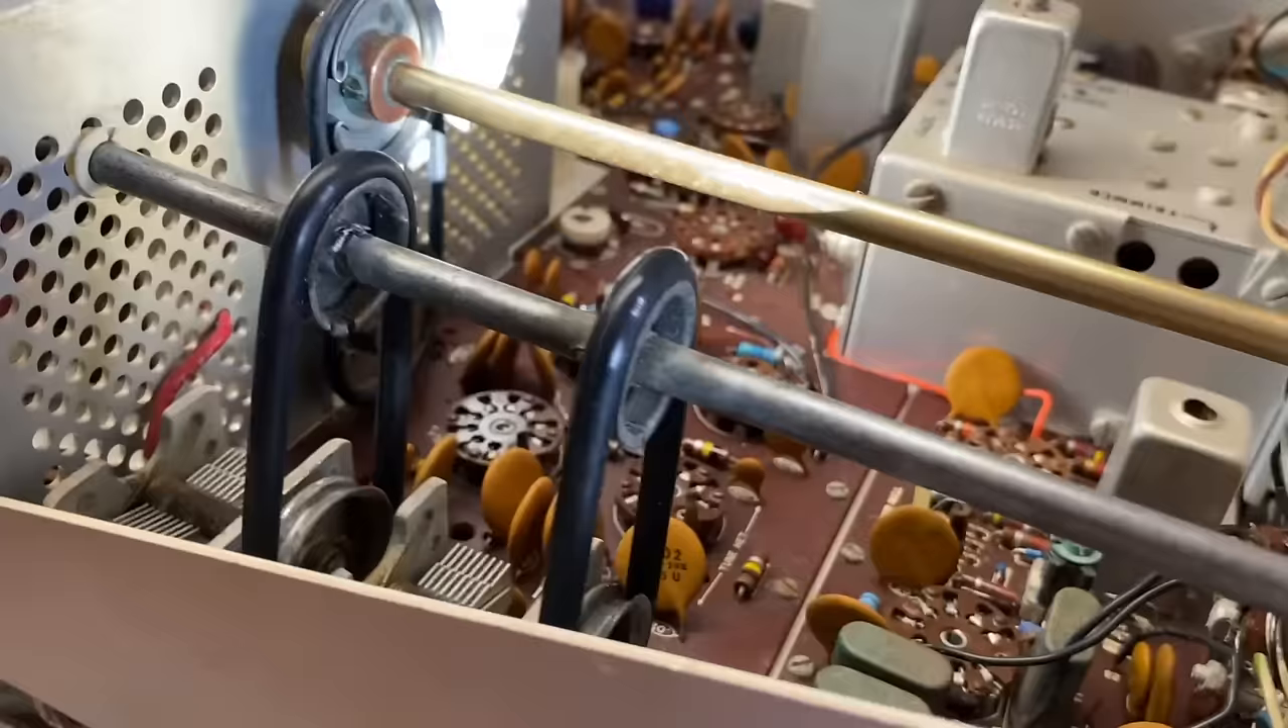Now the shafts are clean. They're replaced. The pulleys look nice now. I've got the belts in.